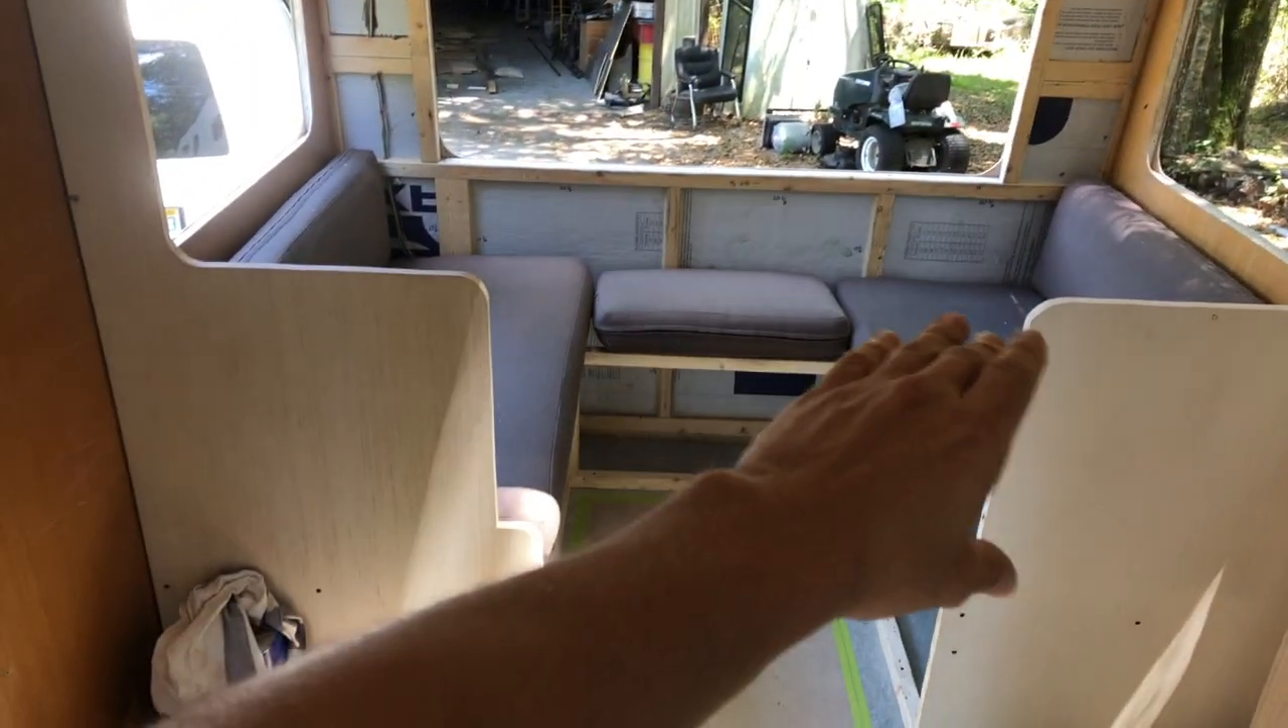So here's a better shot of your partitions here matching on each side and you can see obviously we've got most of the rear dinette framed out.